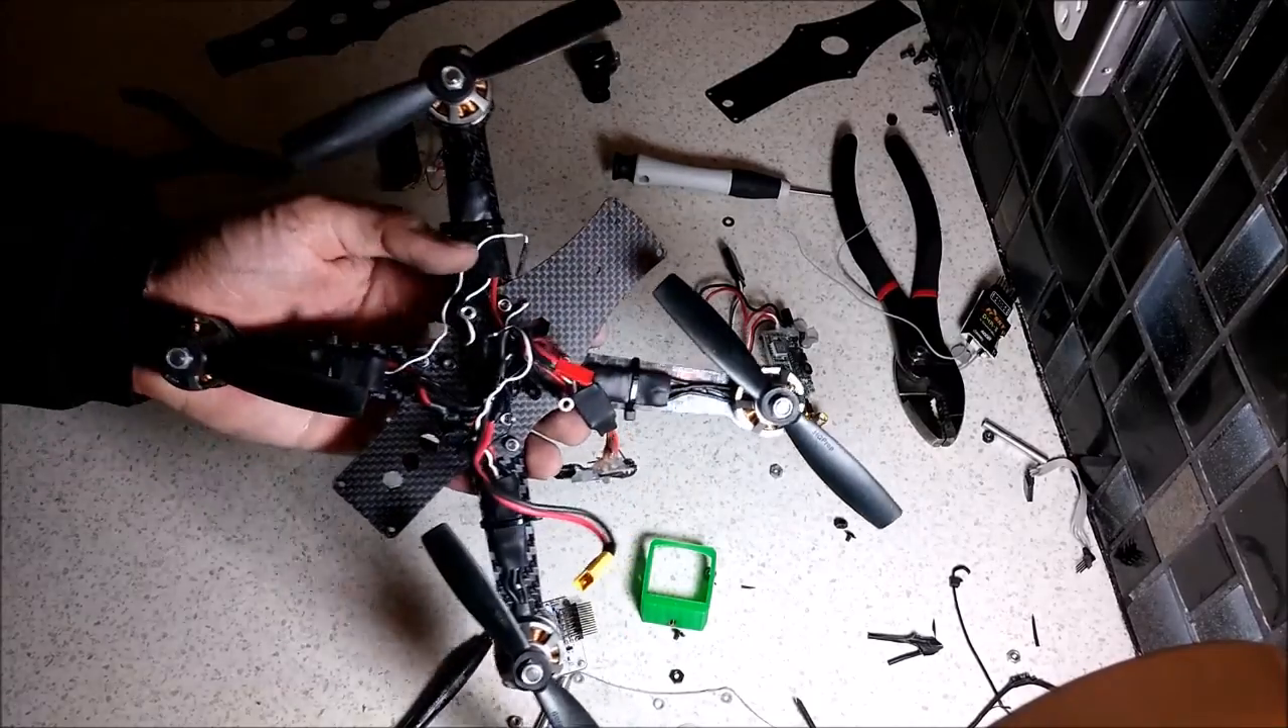So, now I've got the arms bolted on.